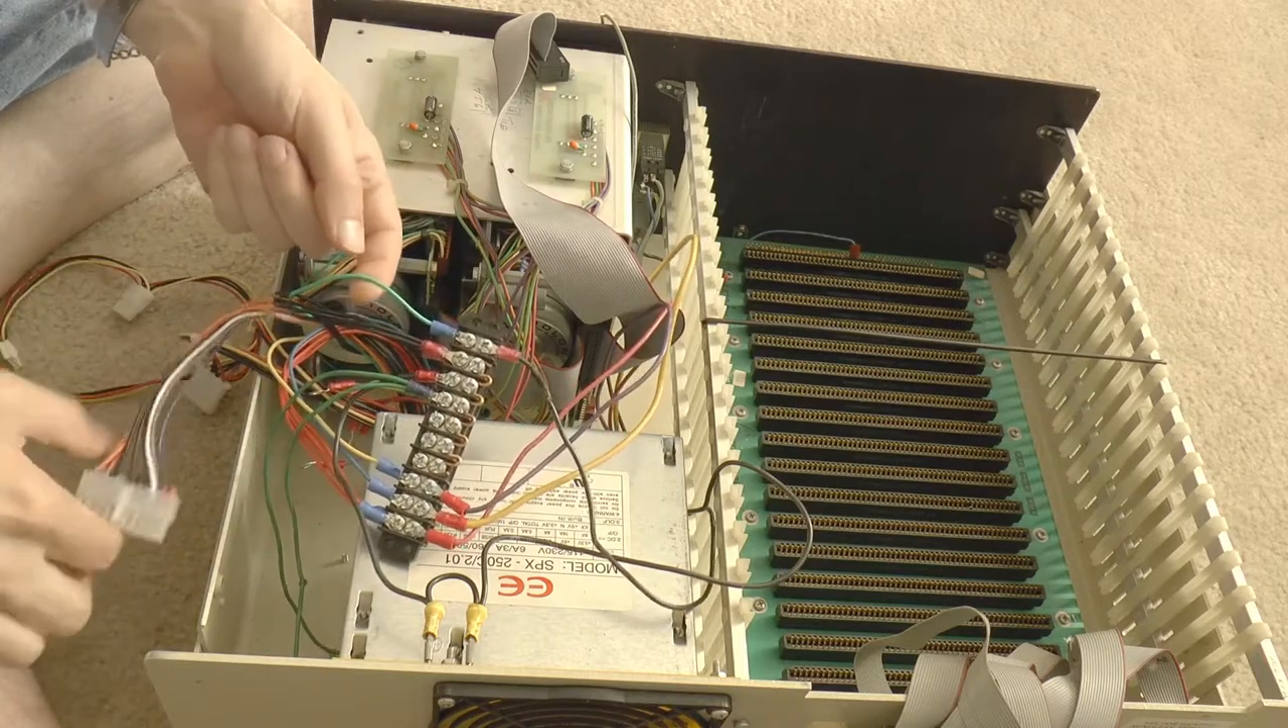Alright, we can see that I've started to wire up all the power supply wires.